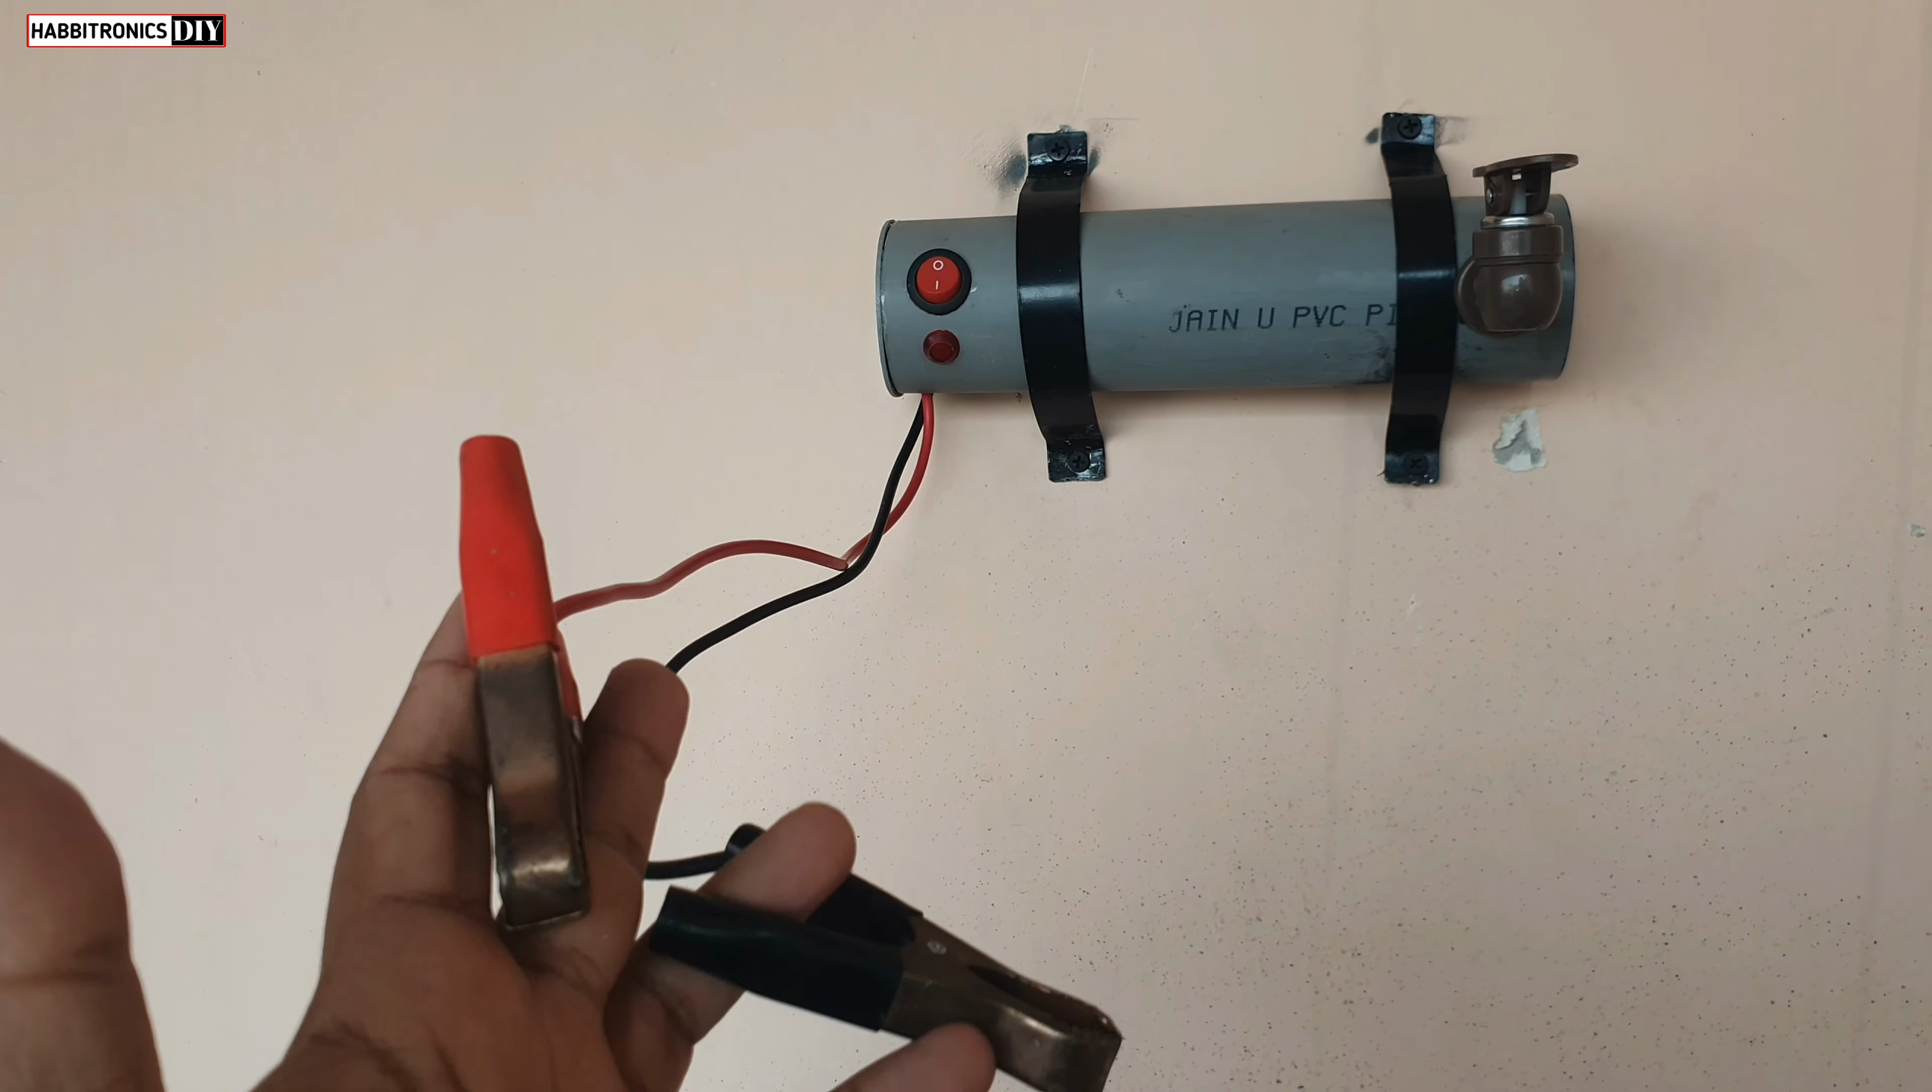यहां पर मैंने जो positive और negative के लिए दो crocodile clips भी यहां पर लगा दी है।